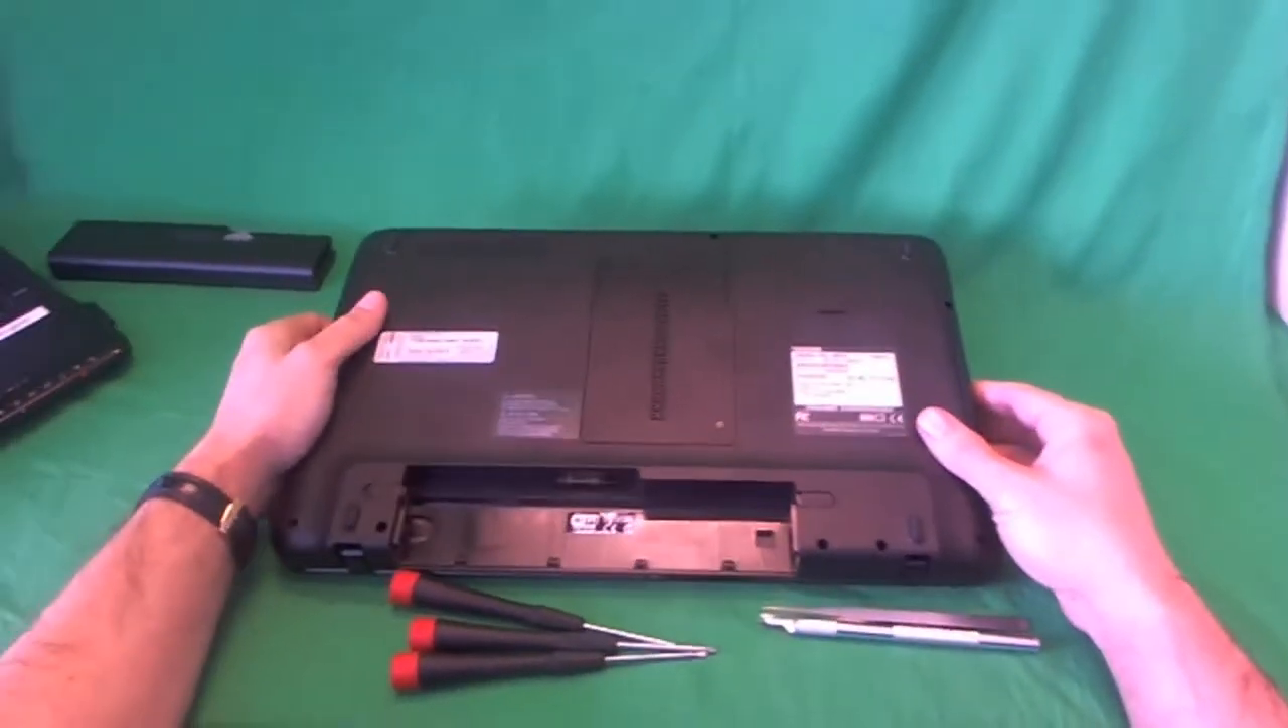Now that the battery is out, we can work on the laptop safely.